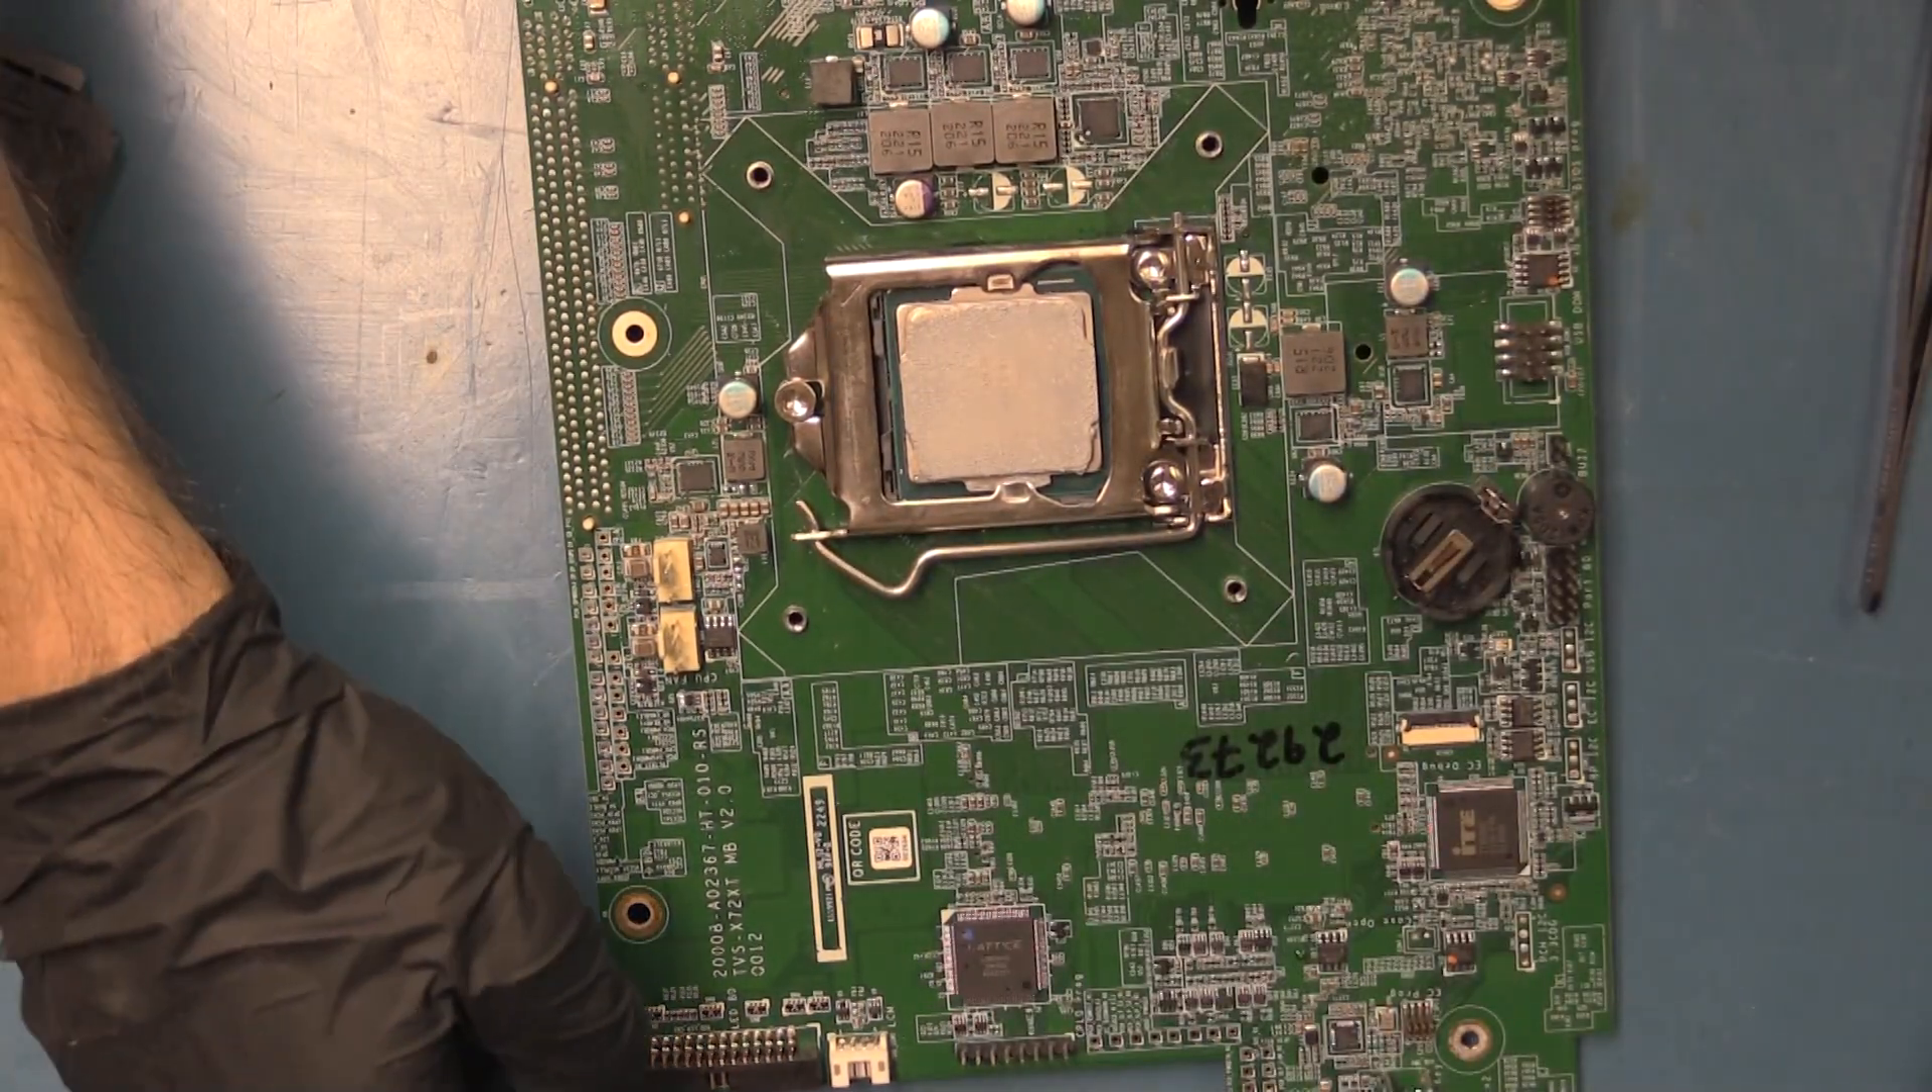Put the processor in. There we go. Perfect fit.